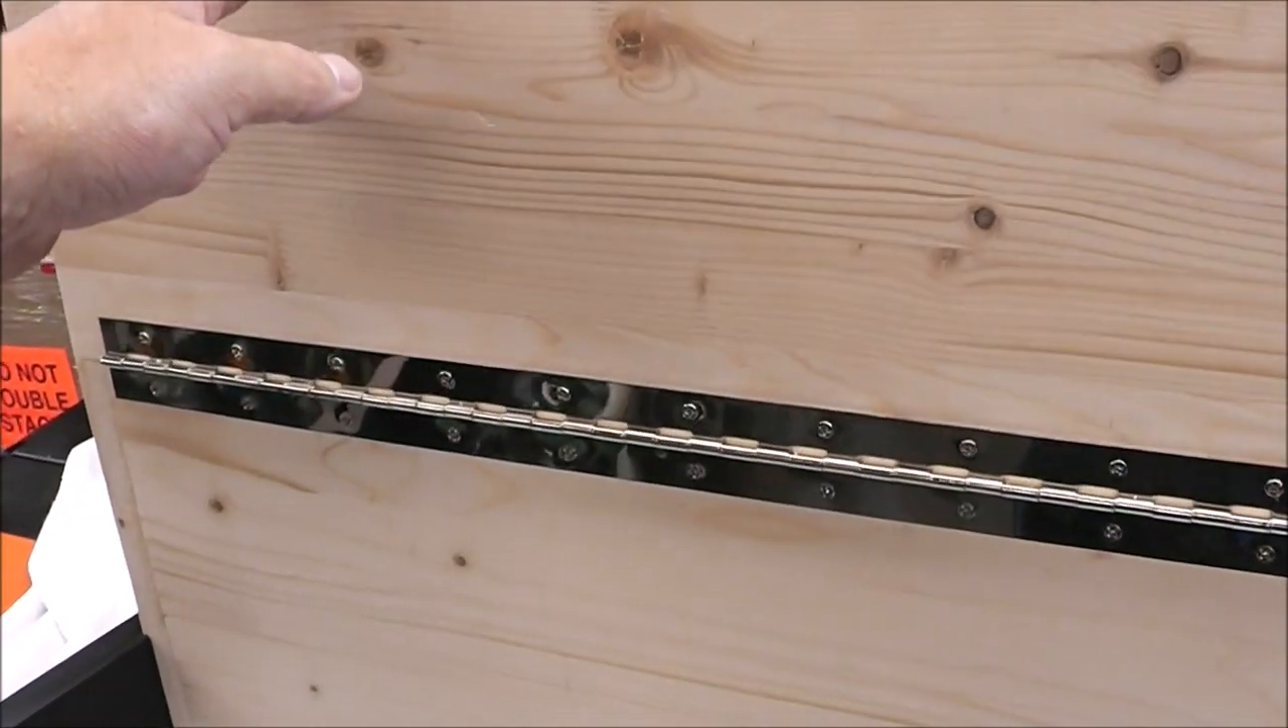Now that I've got the hinge mounted on the shelf, this is how it will be sitting when it's not being used.